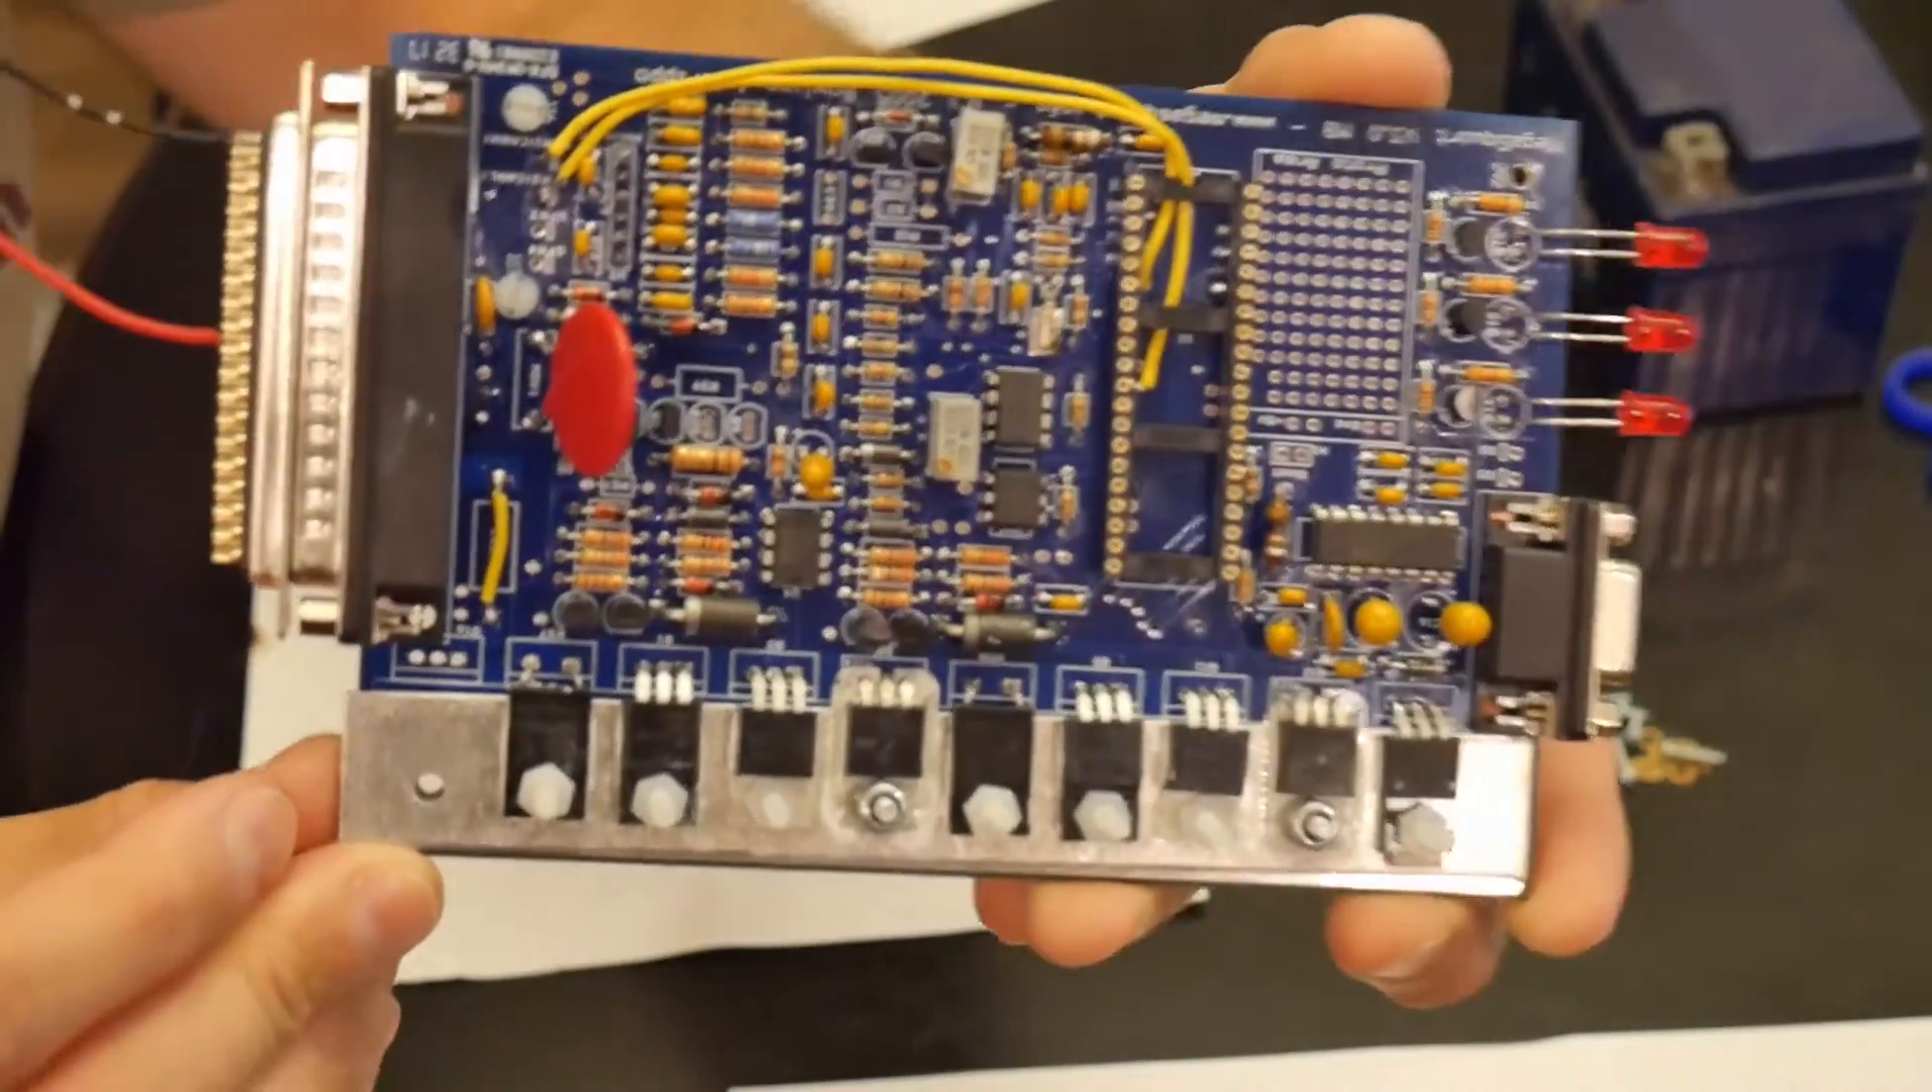We've got our card put together this is what it should look like finished.